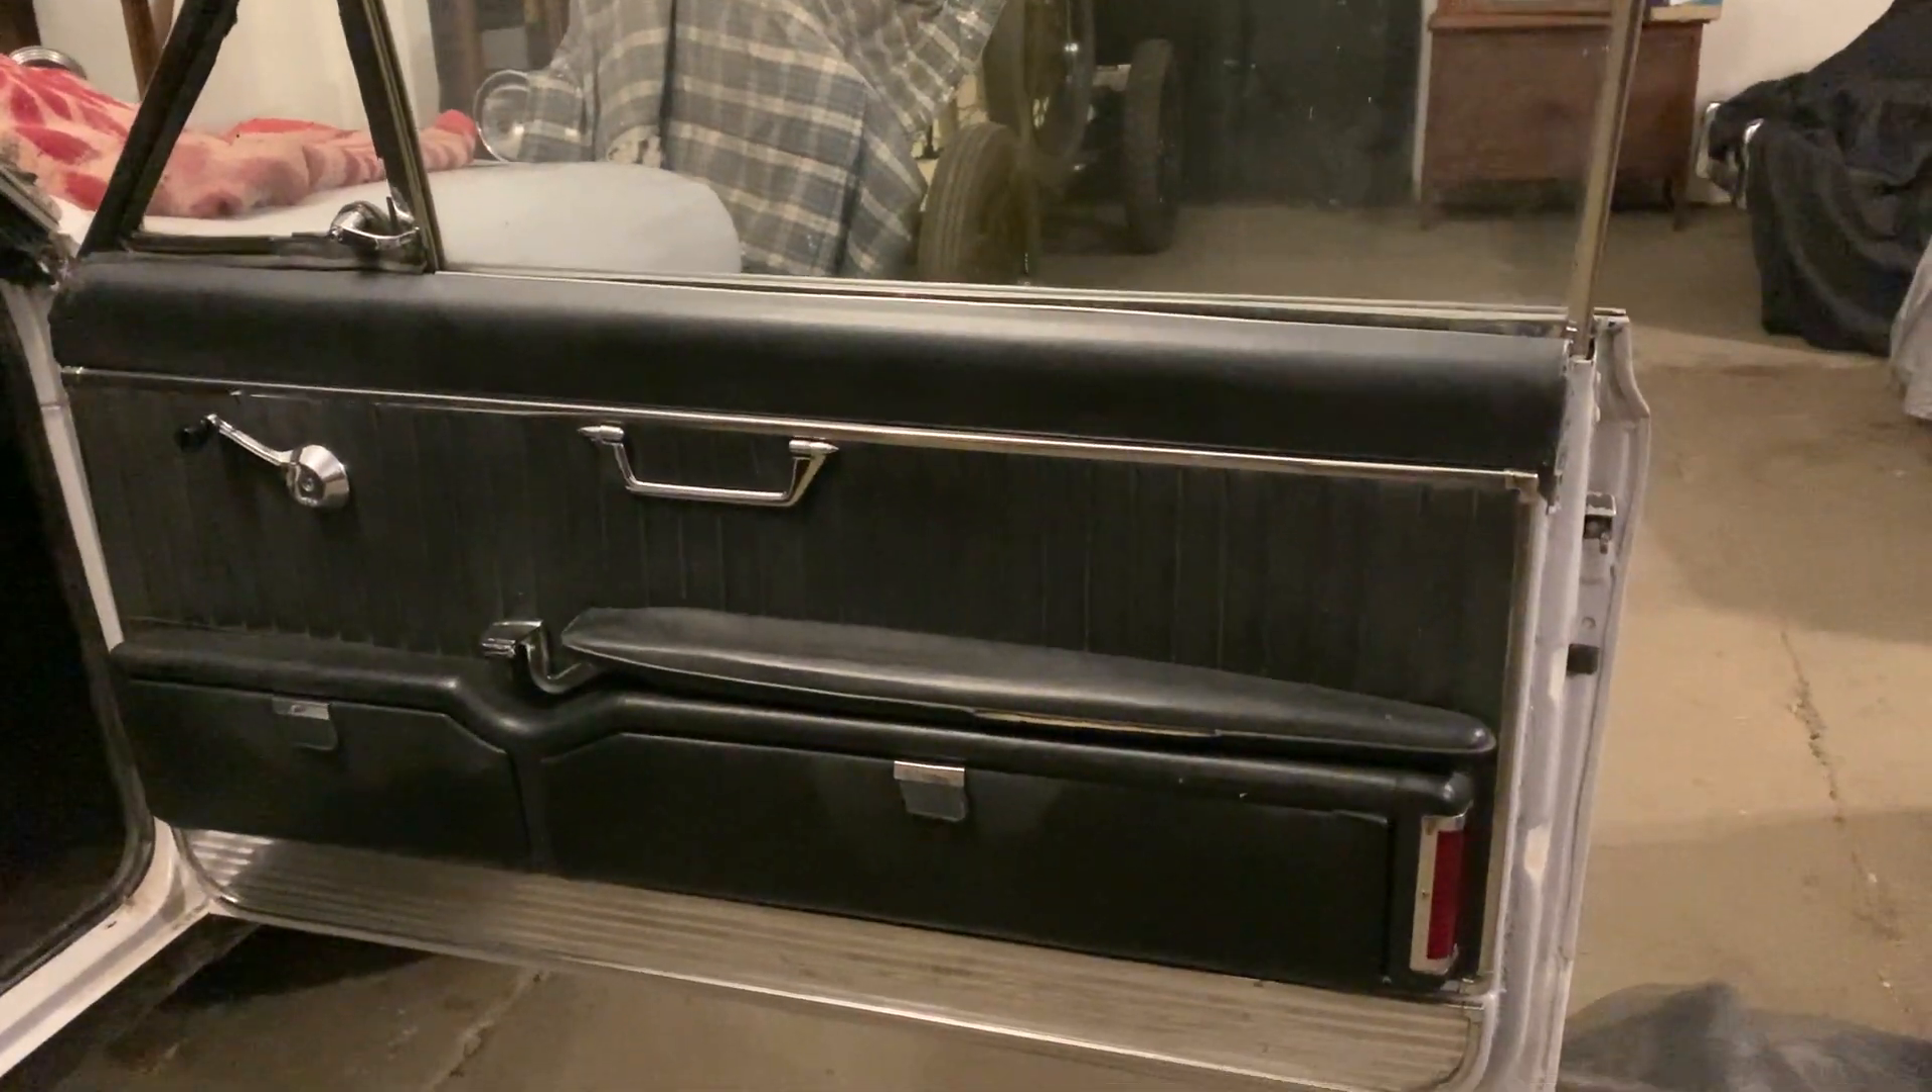Y ya tenemos Todo lo que es Paneles tapizados Colocados.